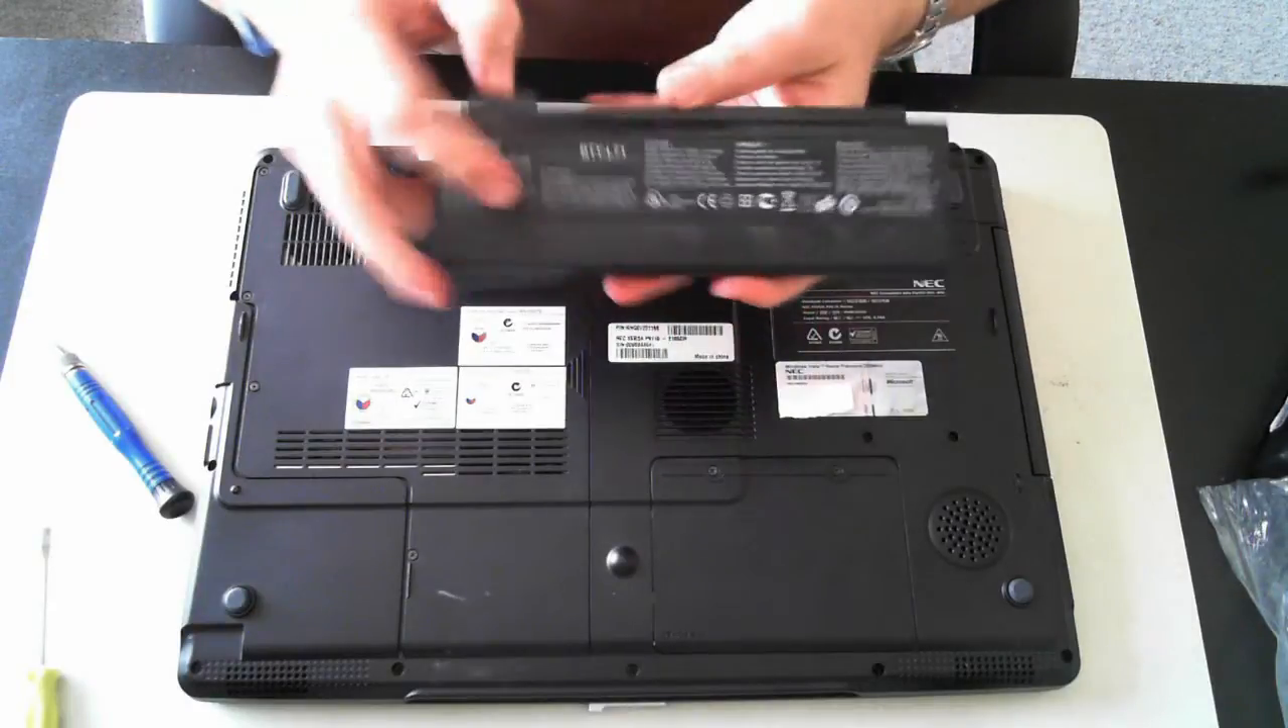To remove the battery we've got an unlock thing so just slide that up and then that across and the battery itself will slide out. There's the battery.